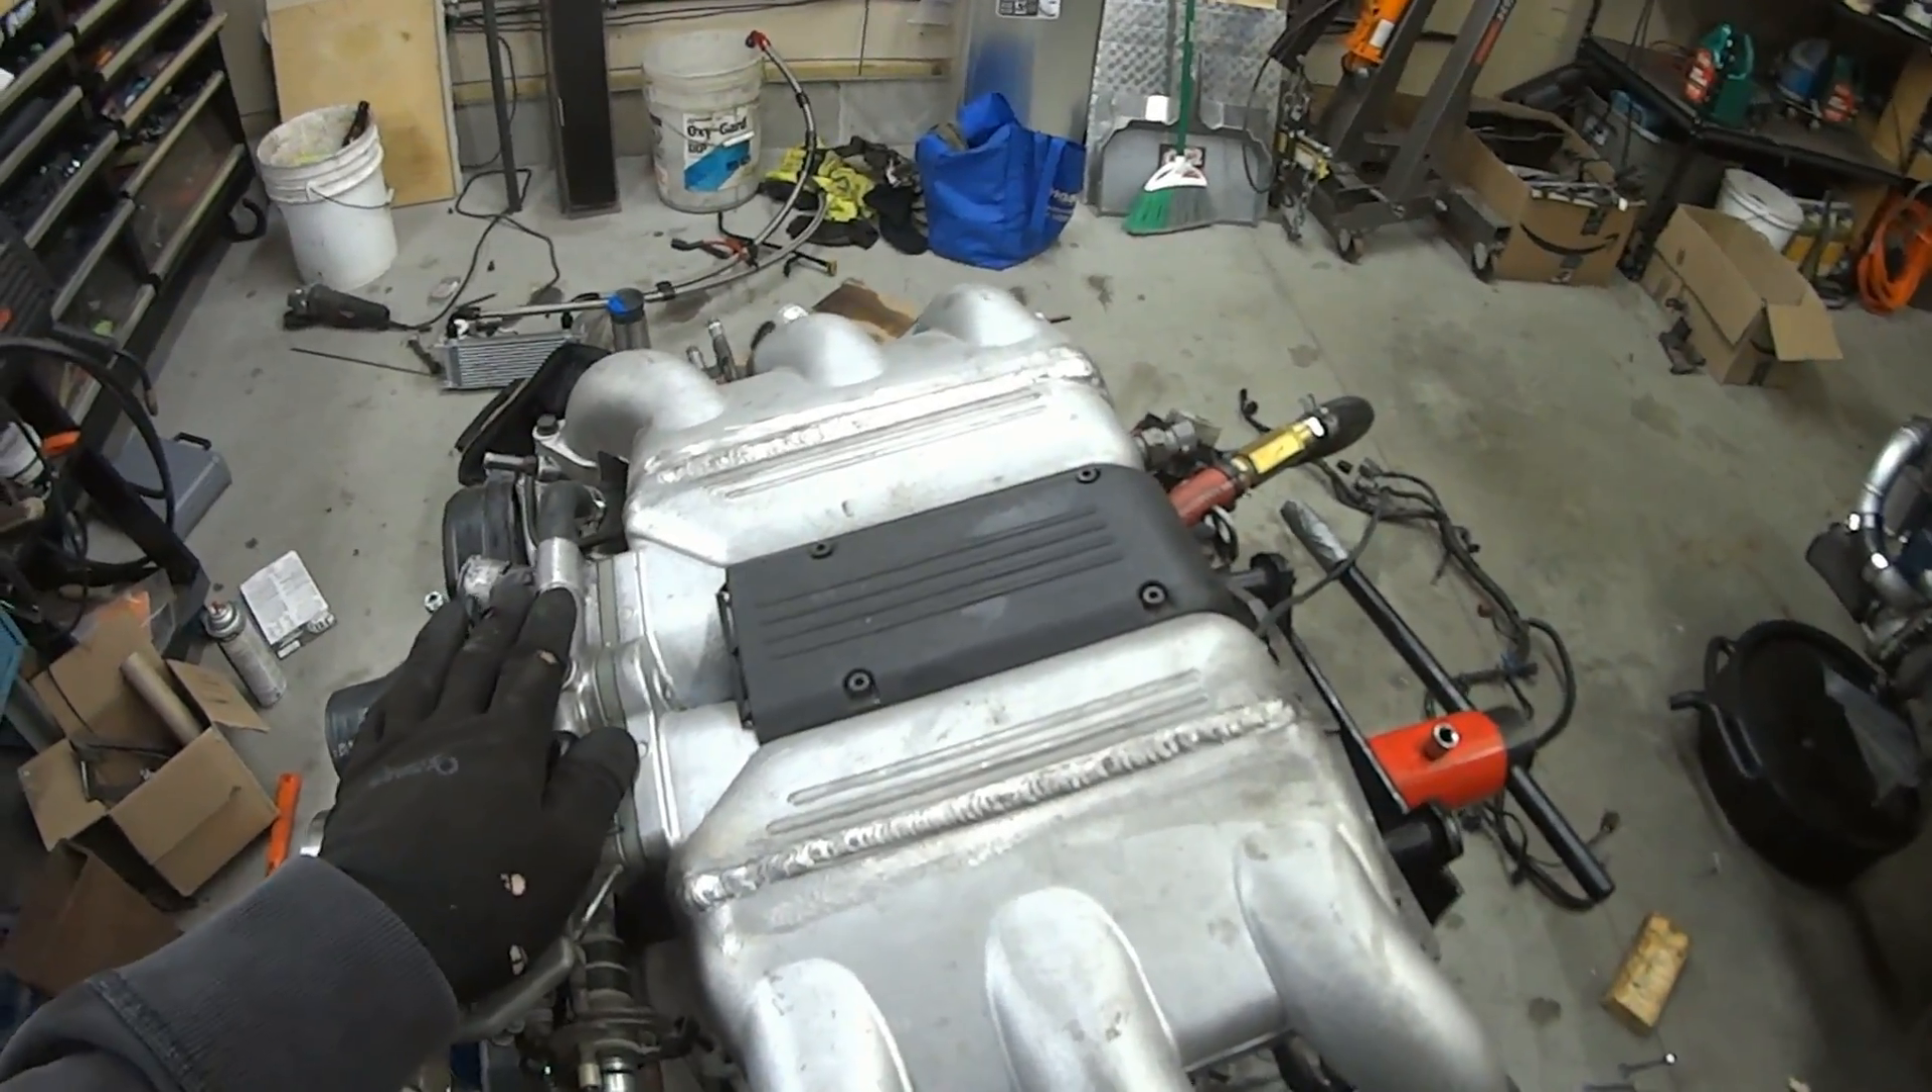And then I've got the modified intake manifold on. Obviously modified because the throttle body is on this side.